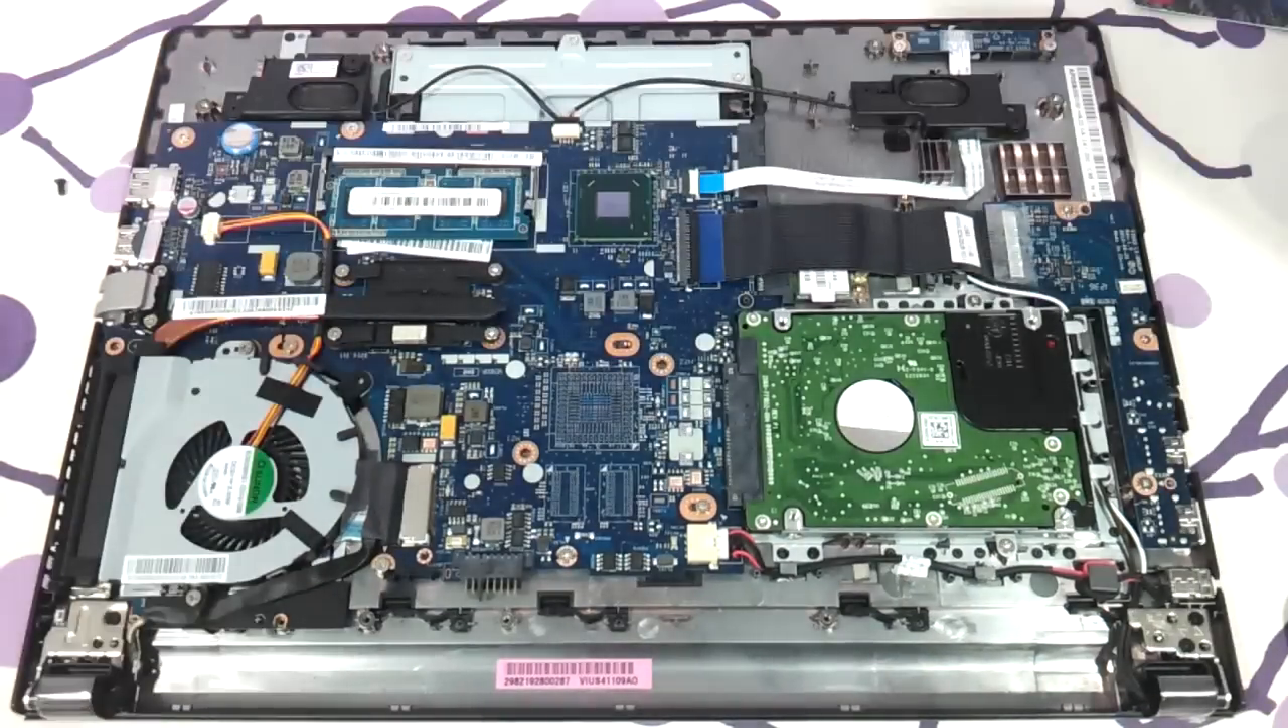We have got the Lenovo S400 open for you.